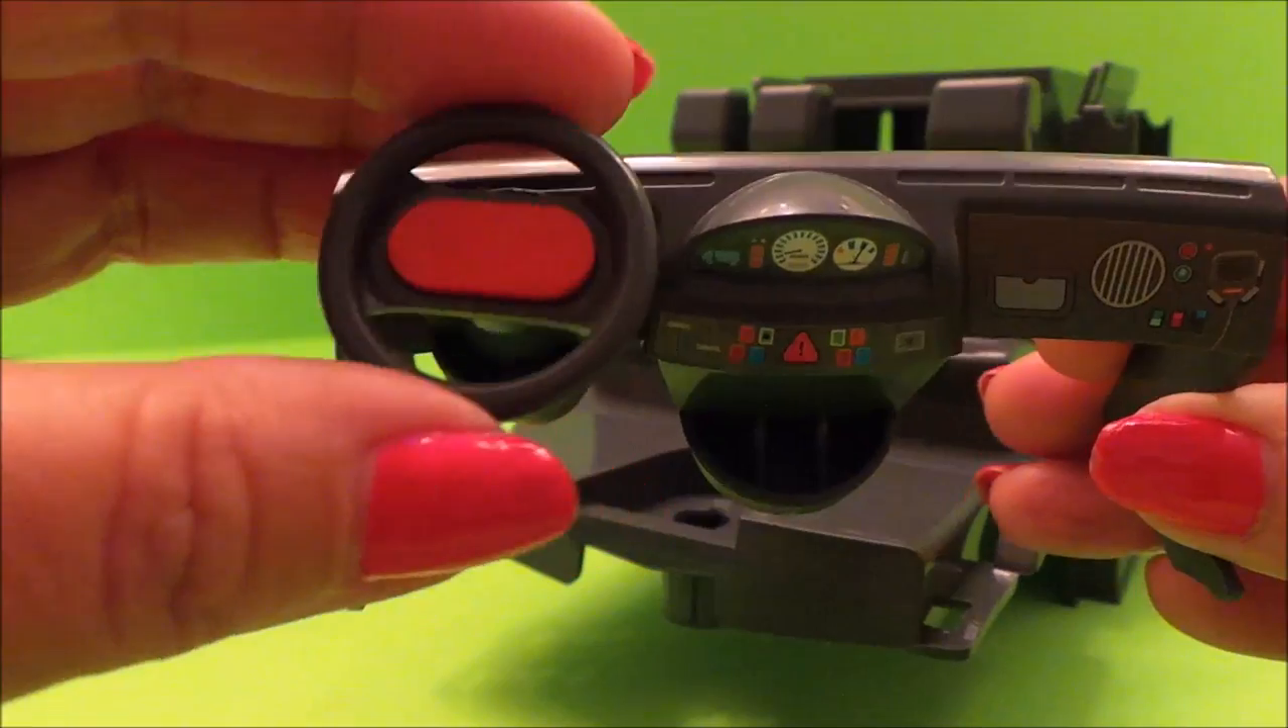So all the stickers of the controls are in place.